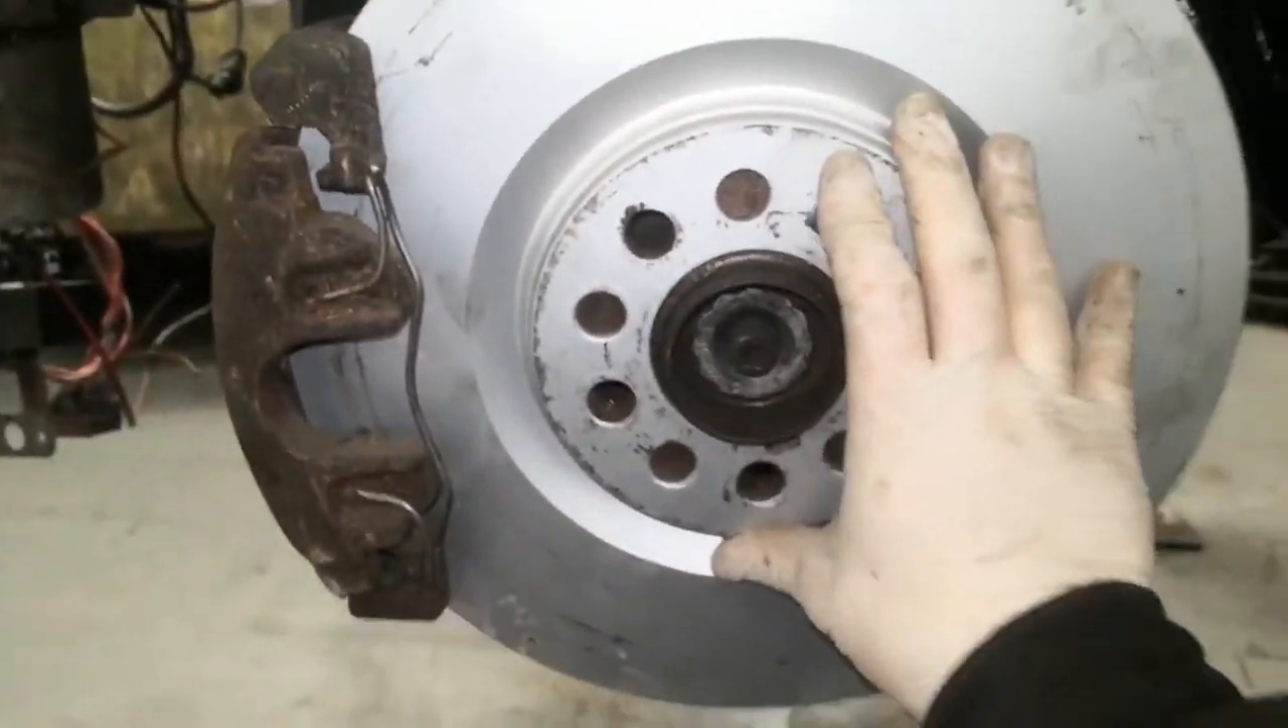So, all that's left to do now is put wheels on.